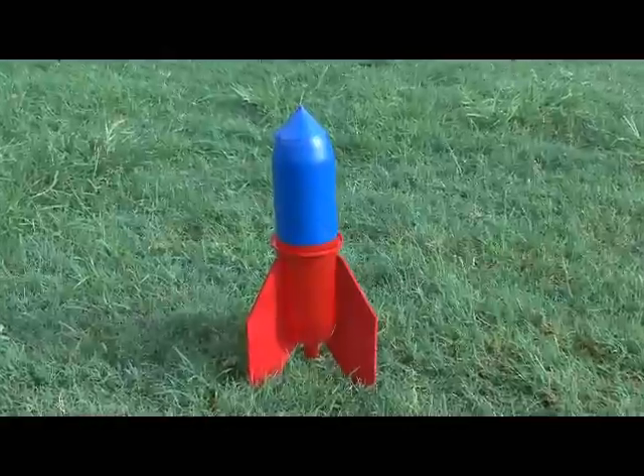Okay, we've painted our soda bottle rocket and assembled it.